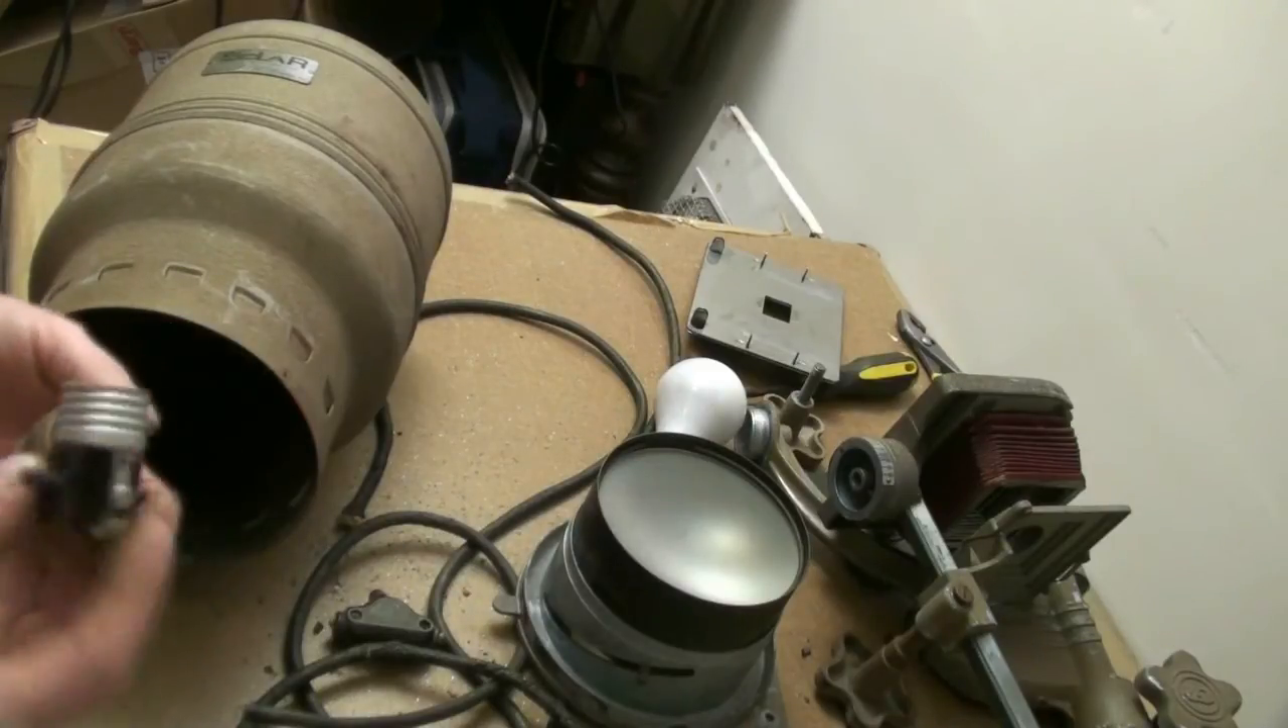So yeah, we've got our lamp socket out here.